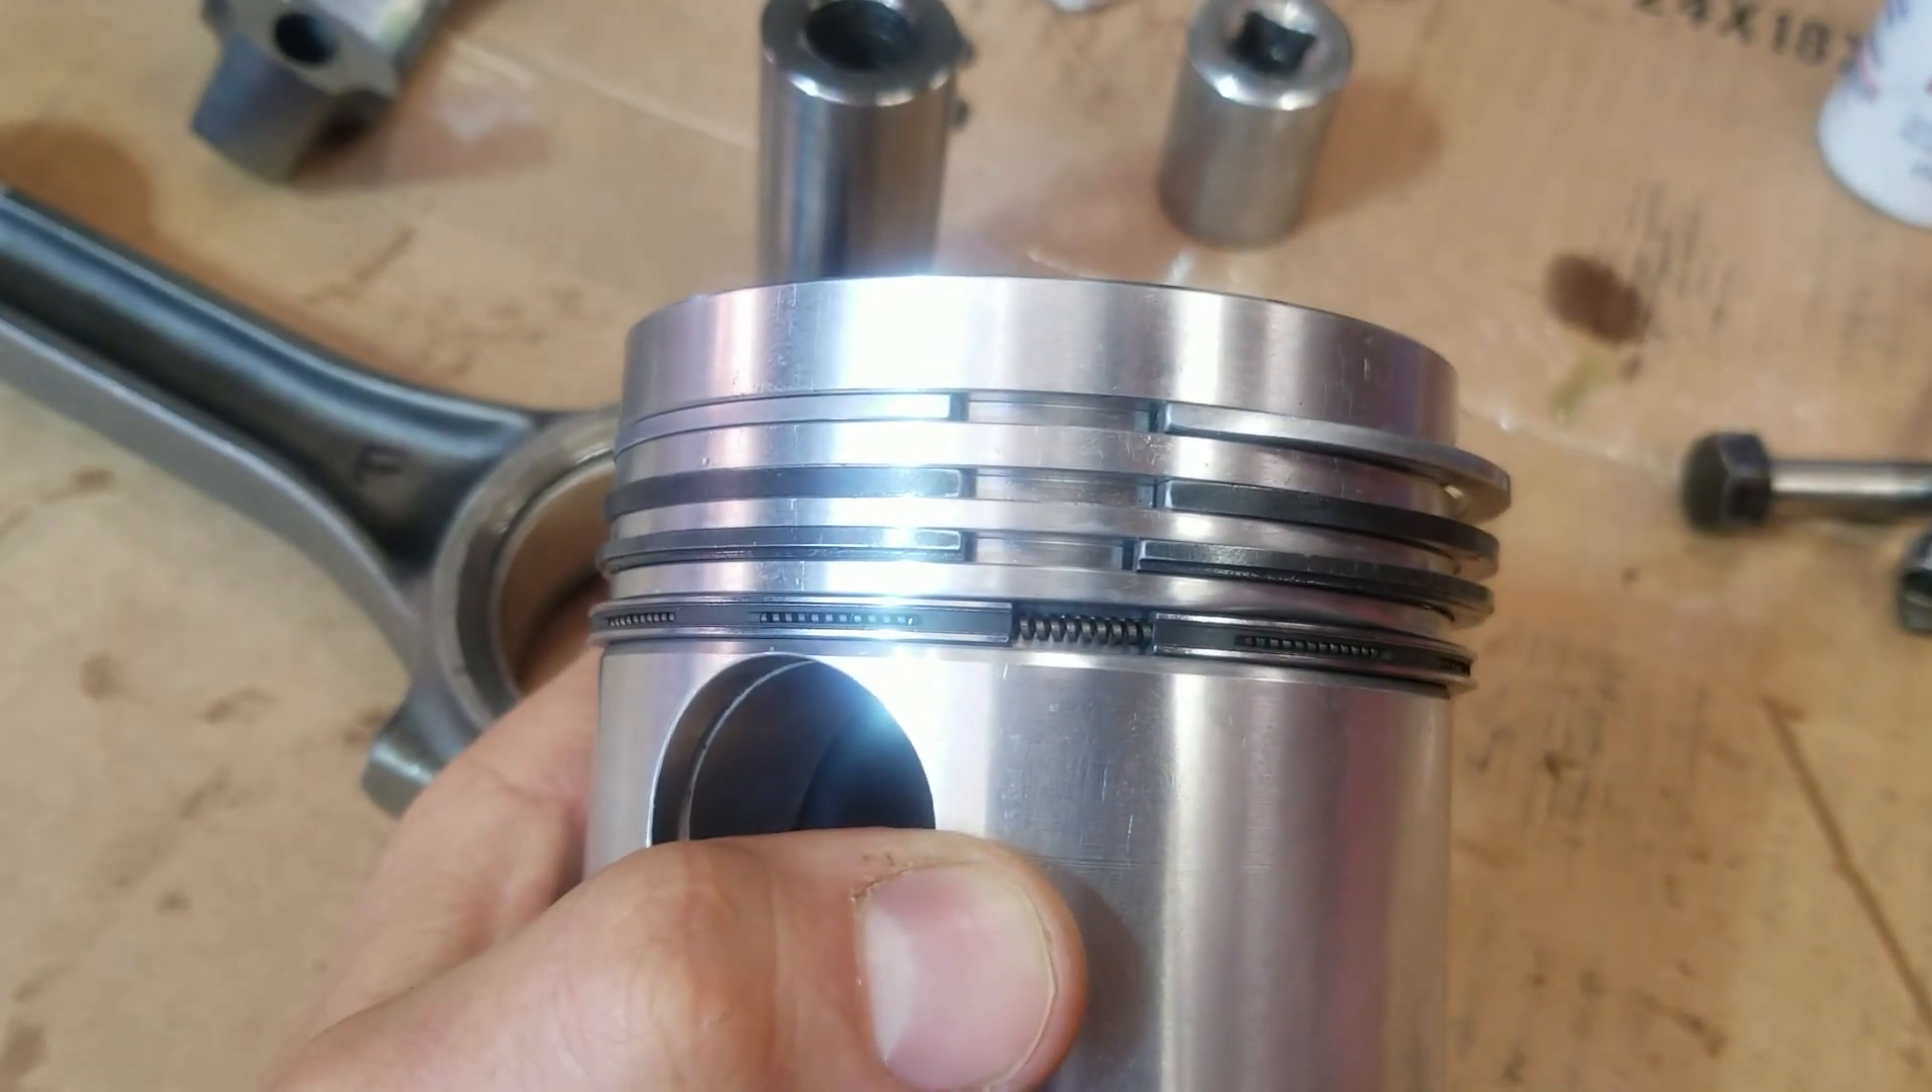You can see all the piston ring end gaps here are all lined up and that's bad.